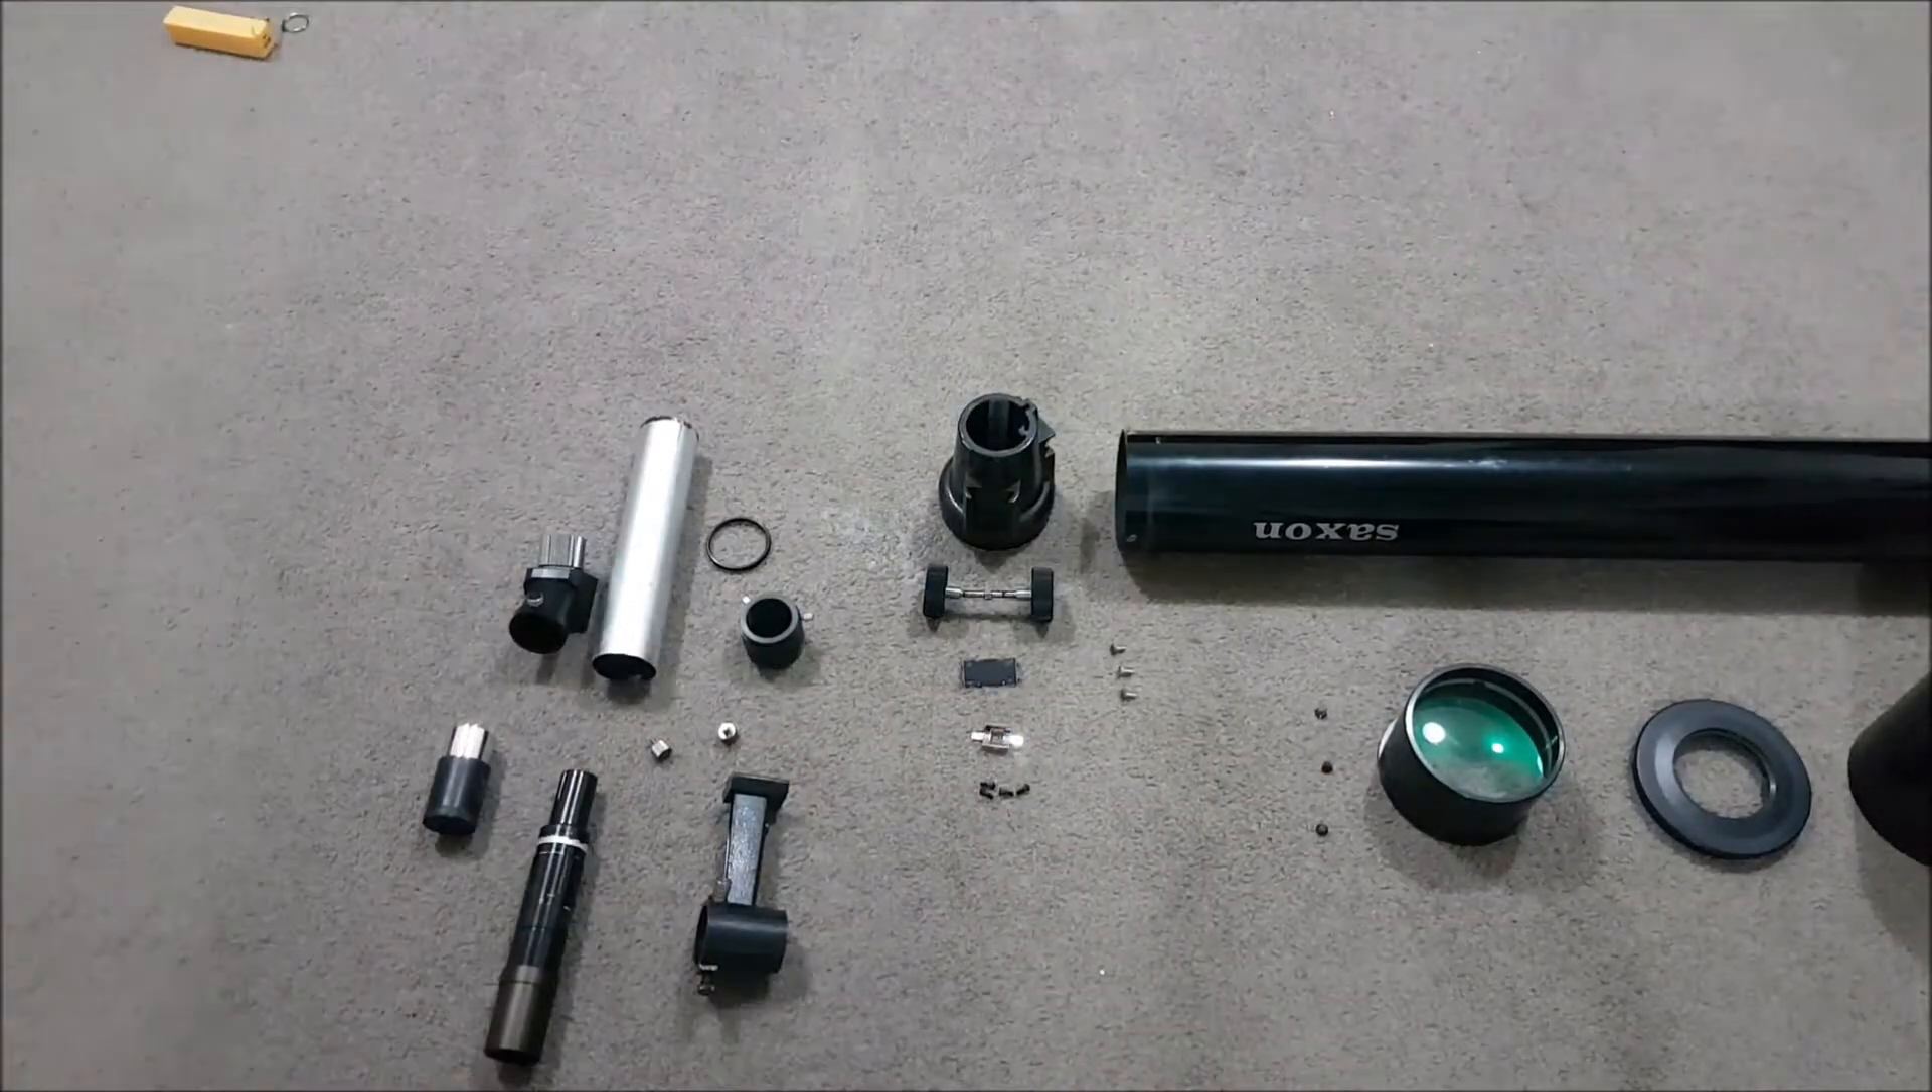Alright, so here's the entire optical tube assembly disassembled.